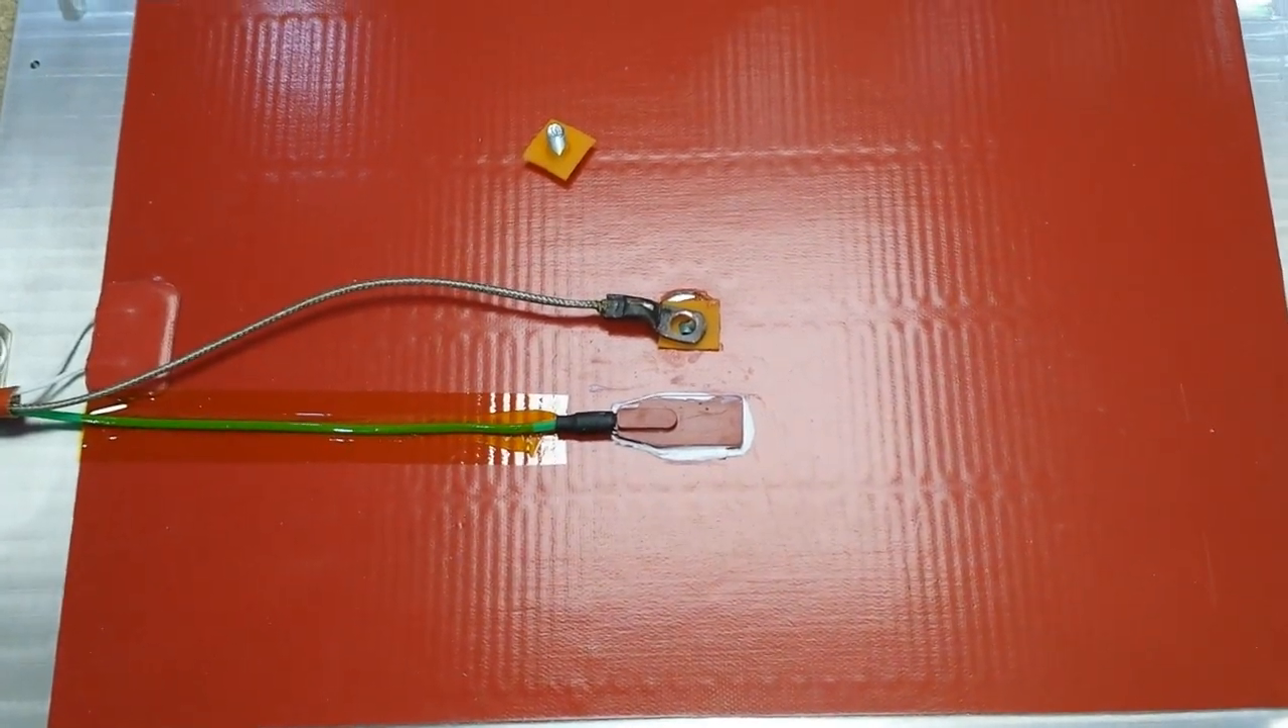Okay, so both thermocouples are now mounted.